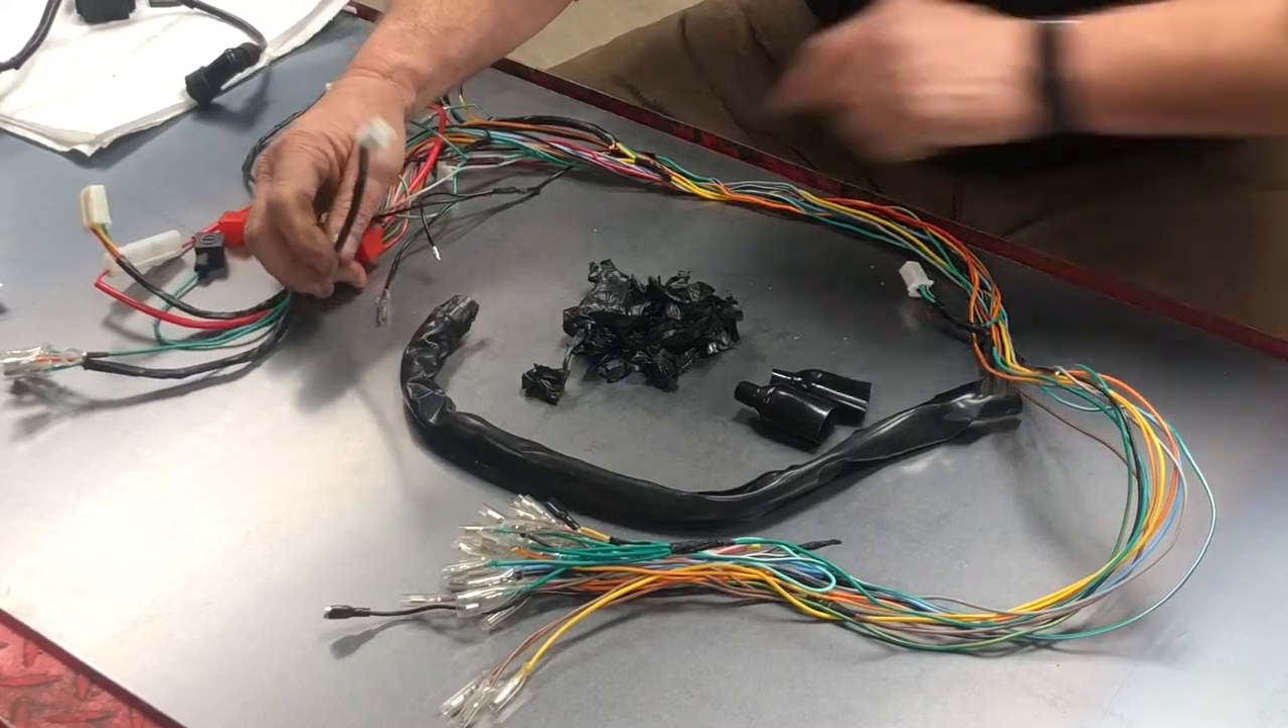So I have stripped down most of the wrapping off of the harness.